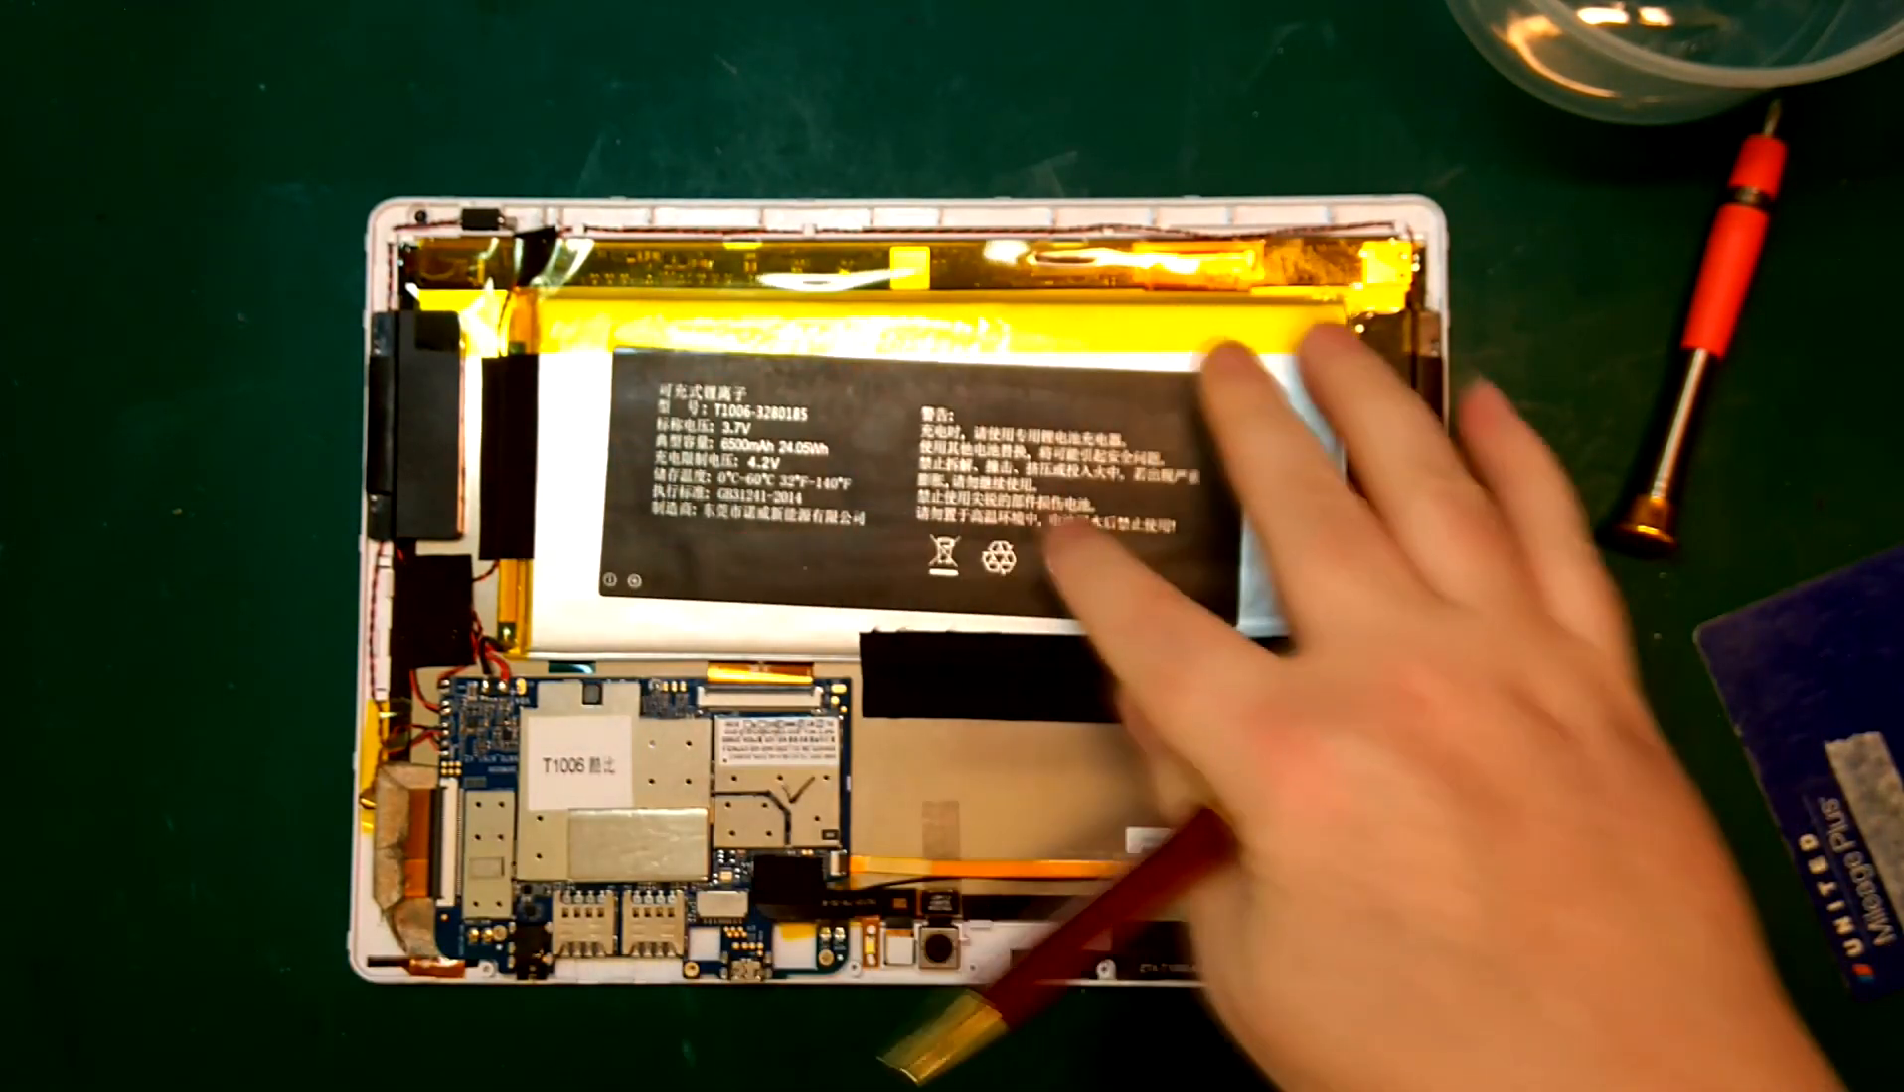And the back comes off. So it's quite a large battery I have here, it doesn't look like it's puffed up or anything.